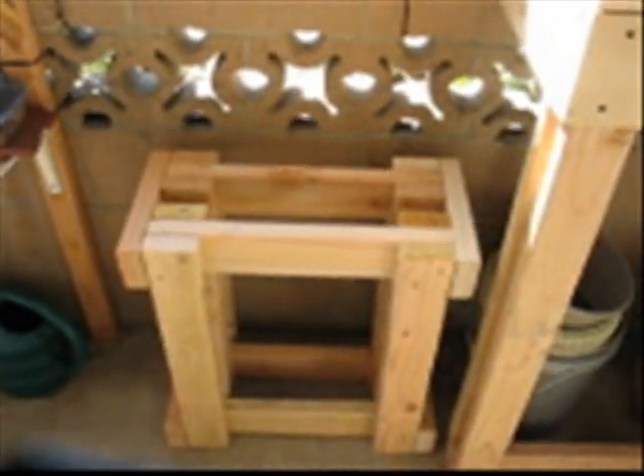There's the assembled base, except for the tabletop.